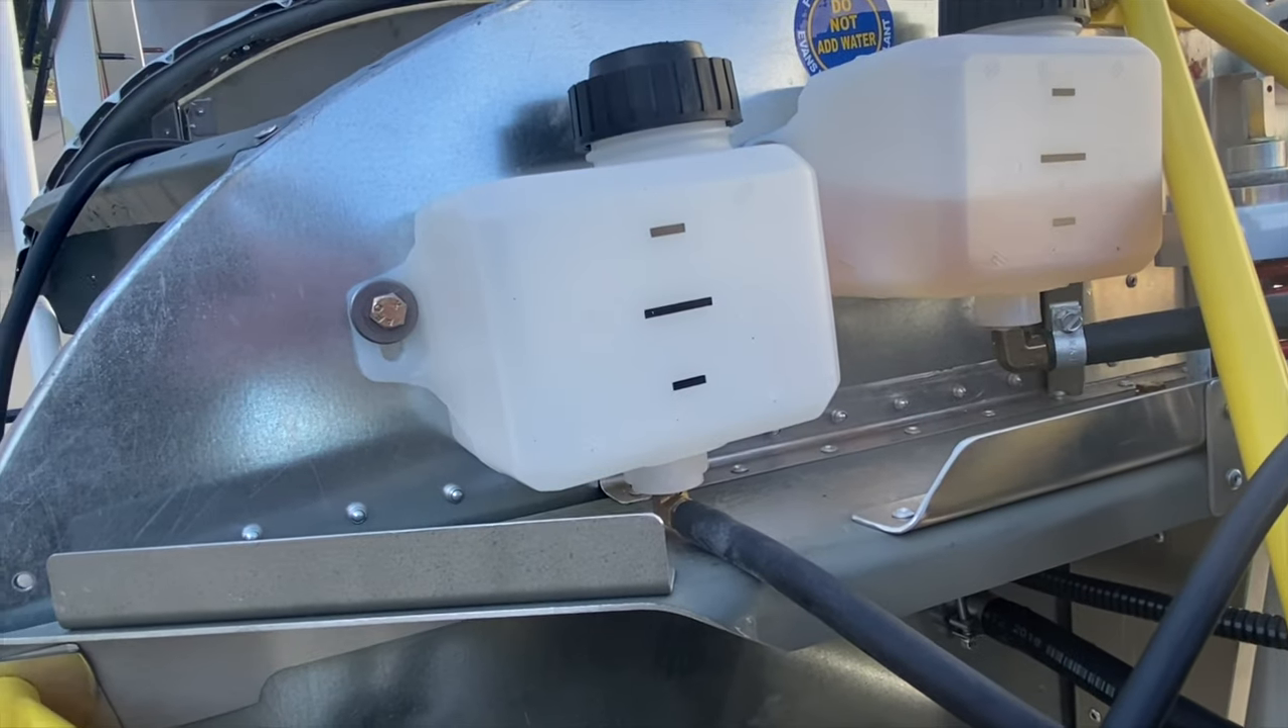So we have installed a gearbox venting canister on the firewall next to the coolant canister.